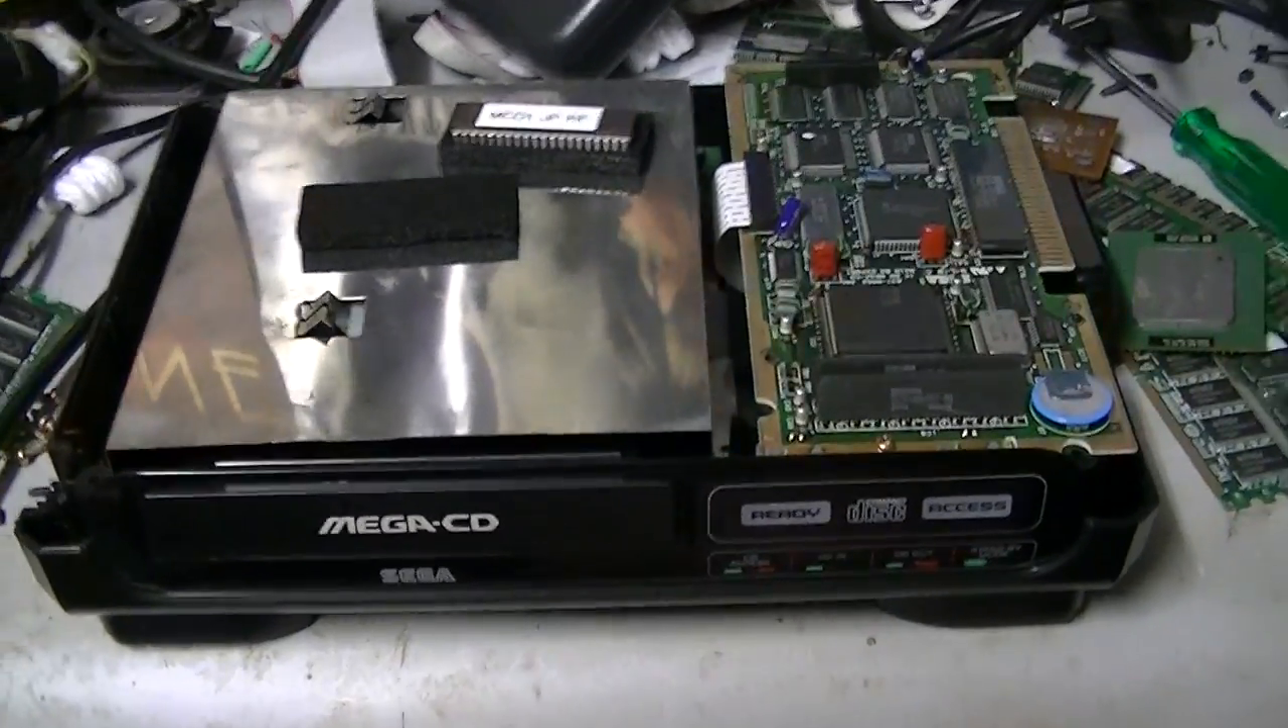I have the Mega CD open.